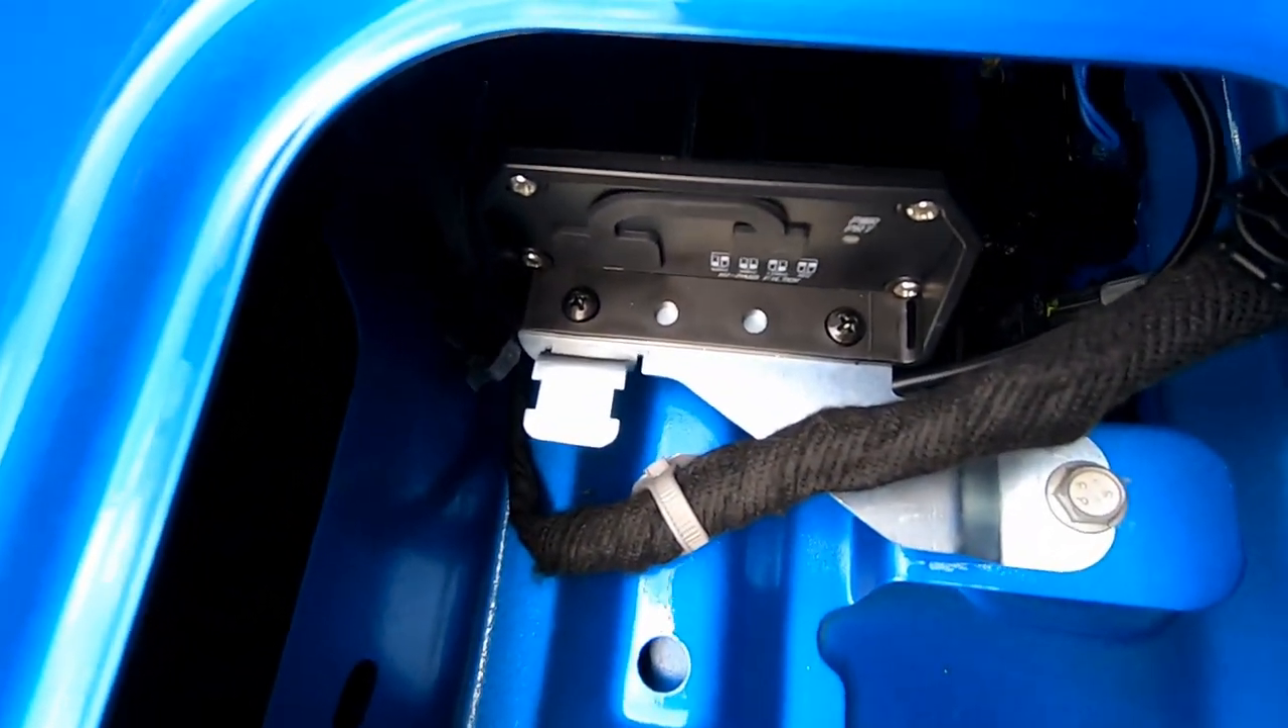All right guys we got the amp installed you guys will see there are four screws that we had to screw in.